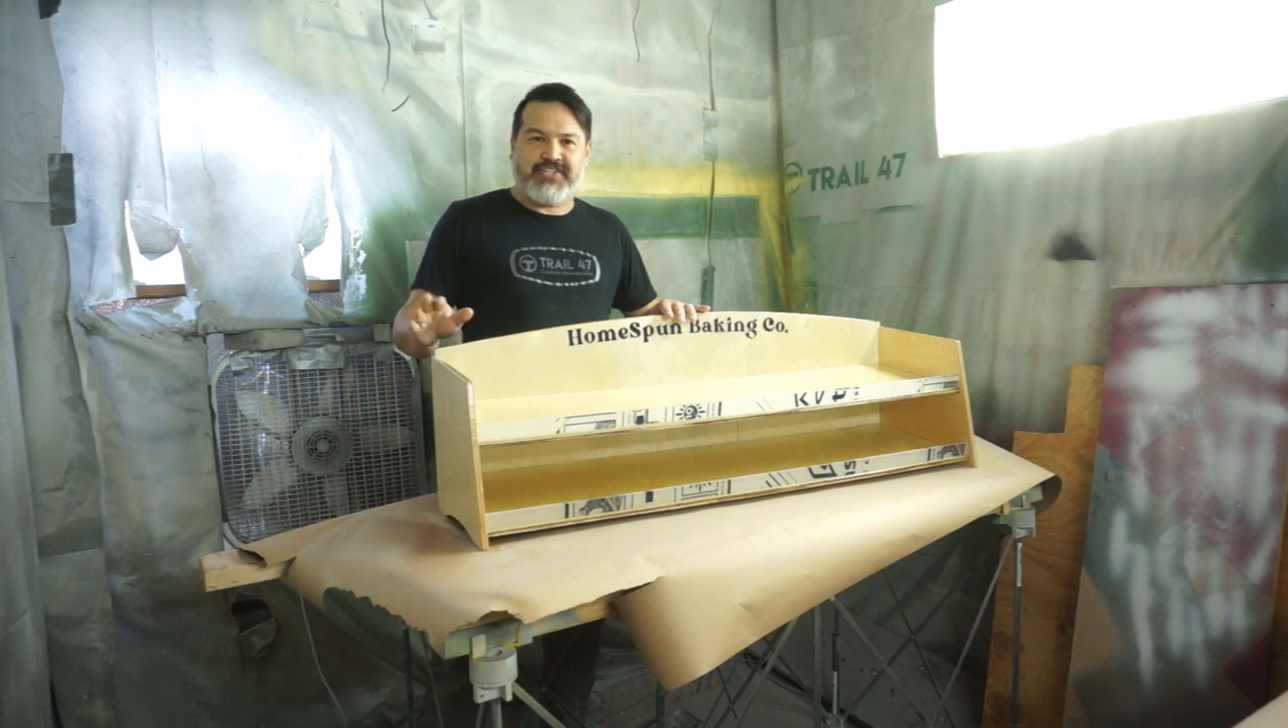We've got the back attached to the main base of the display.